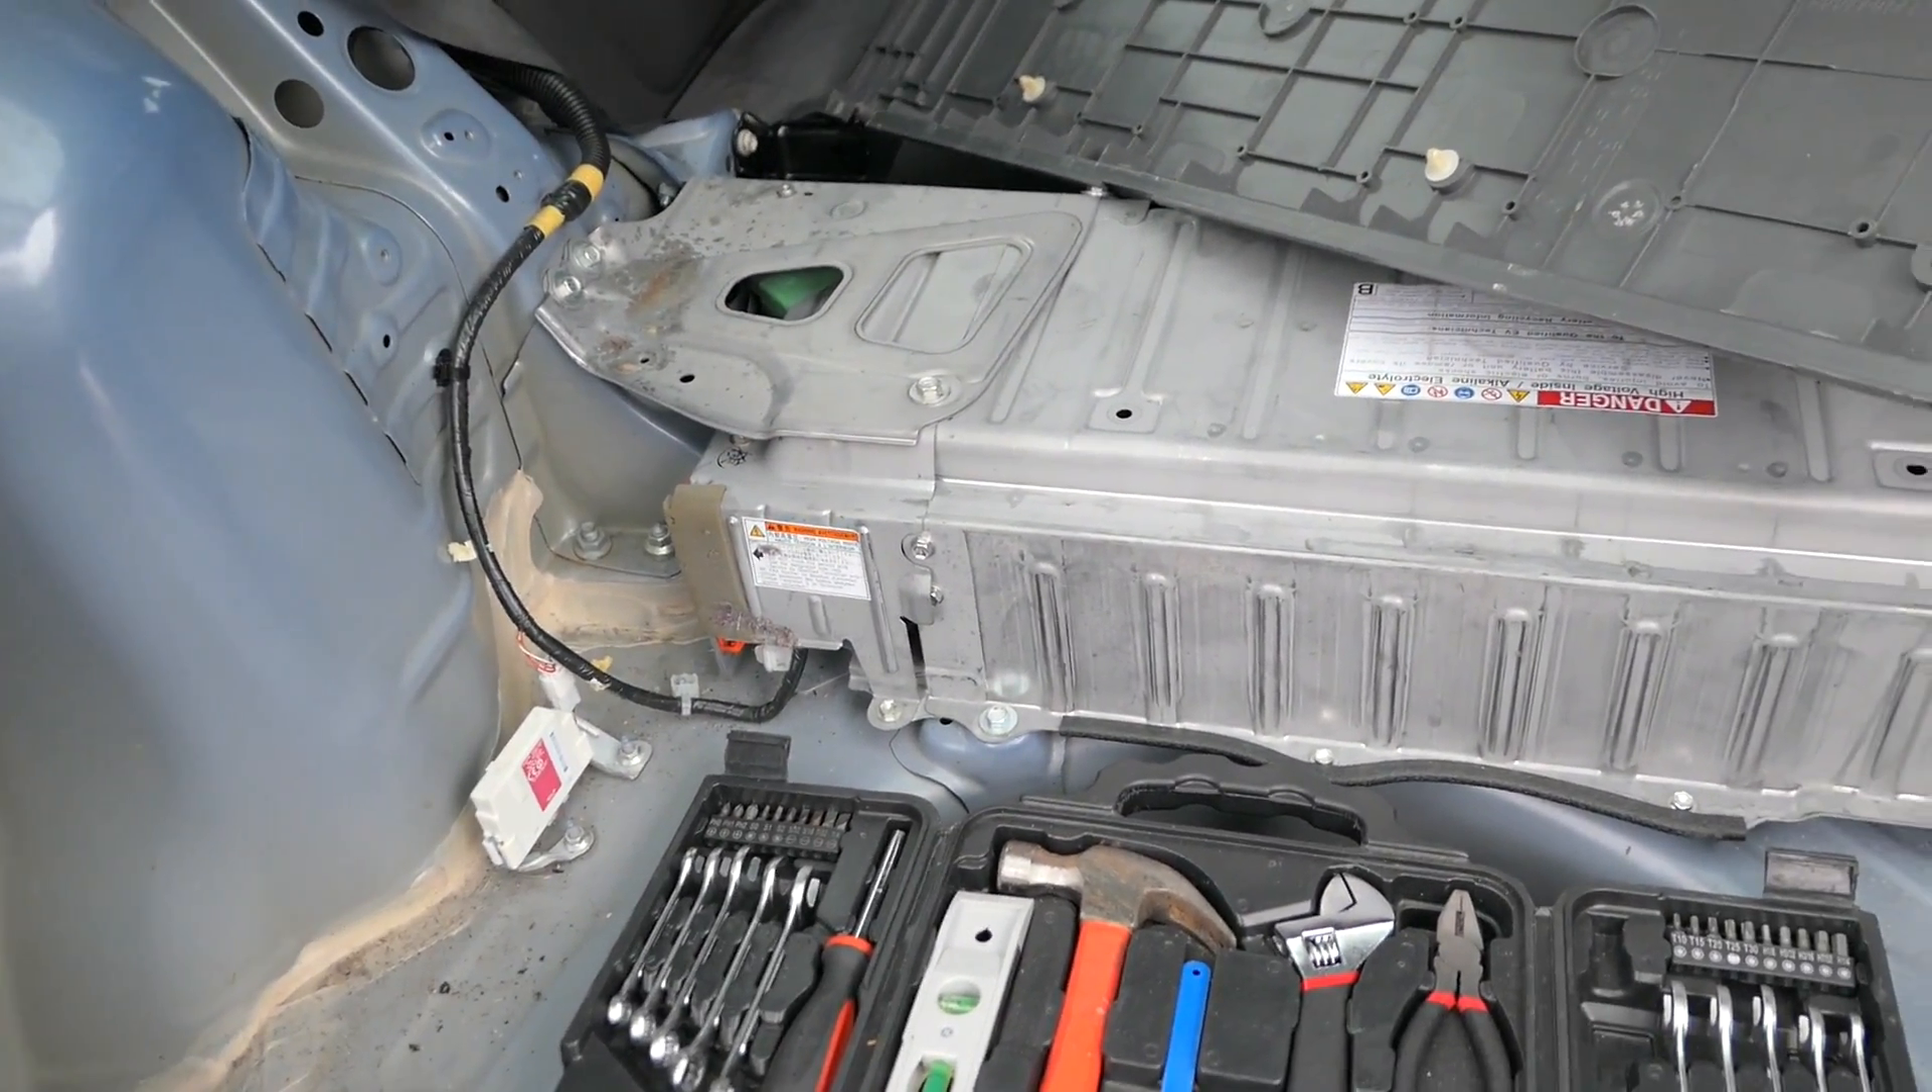The battery is in the car so I haven't put all the trims on or anything like that.